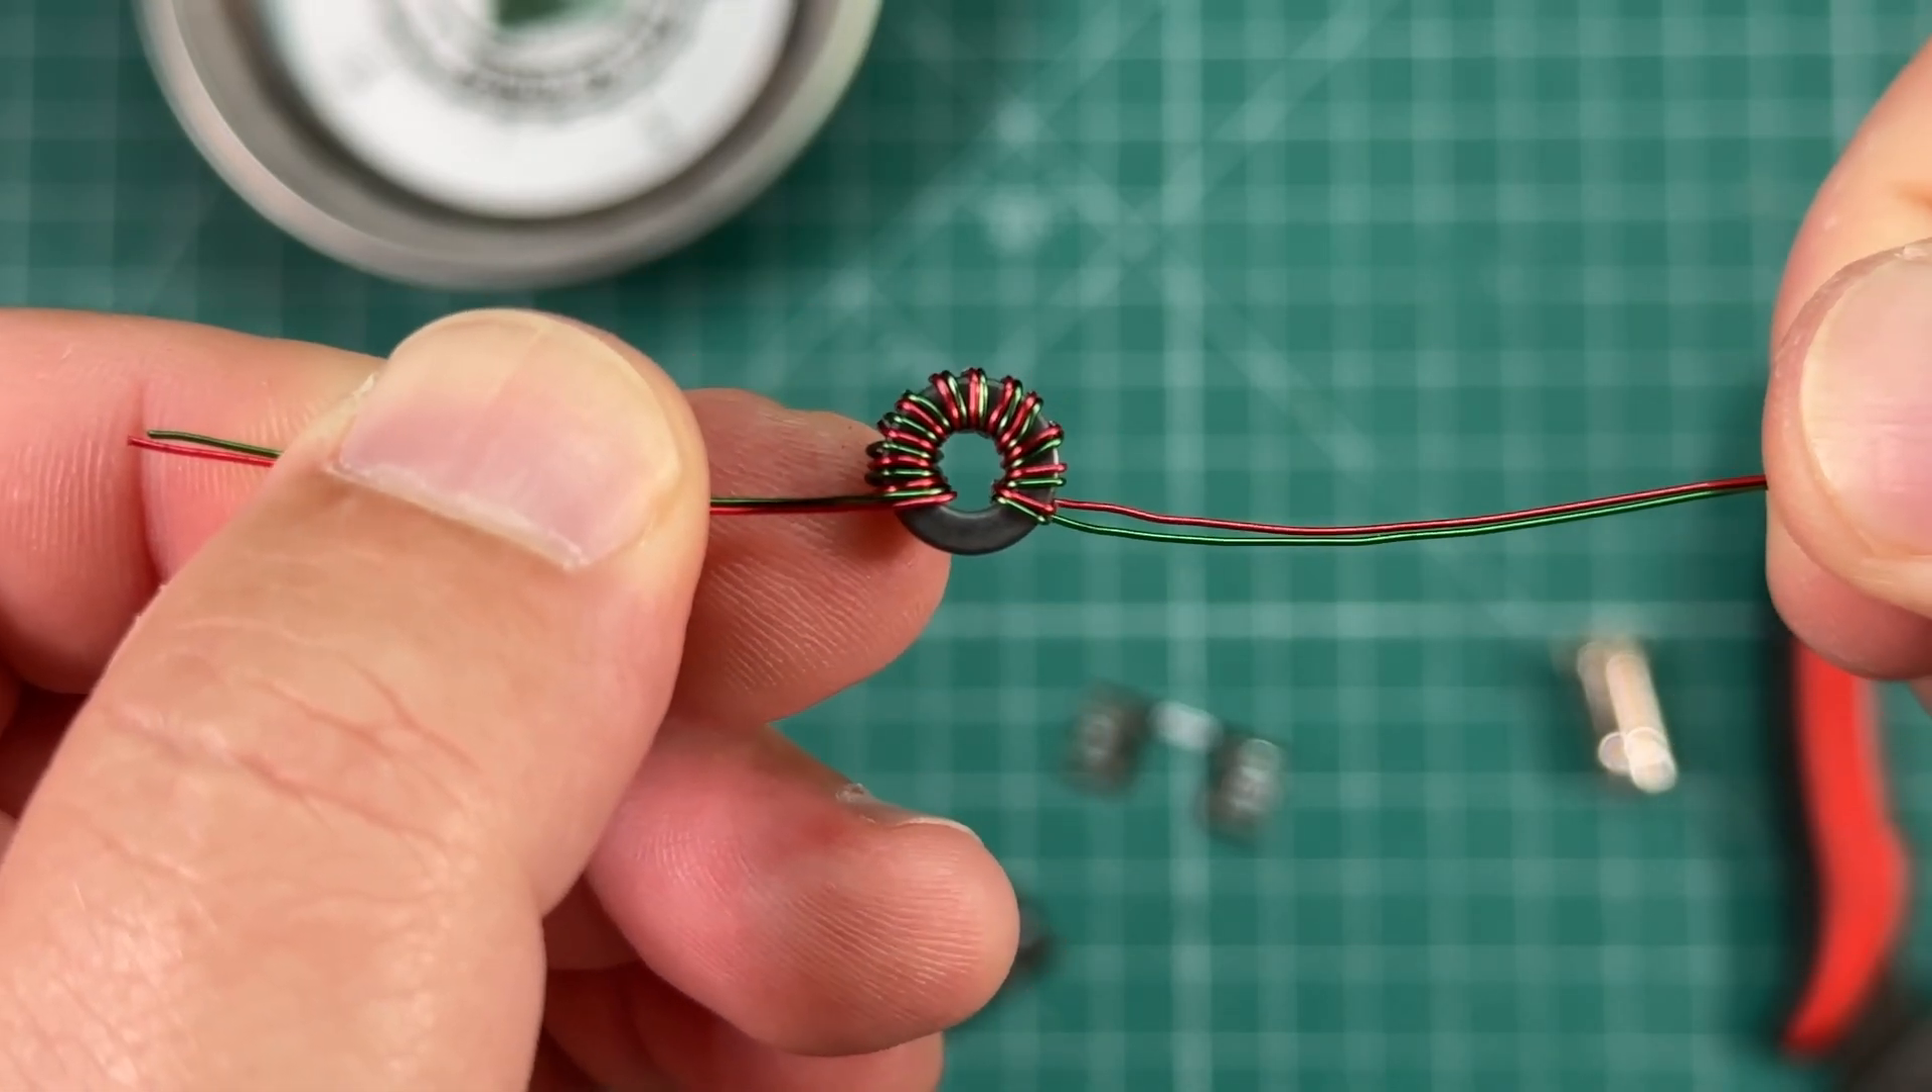And that is our happily wrapped toroid.